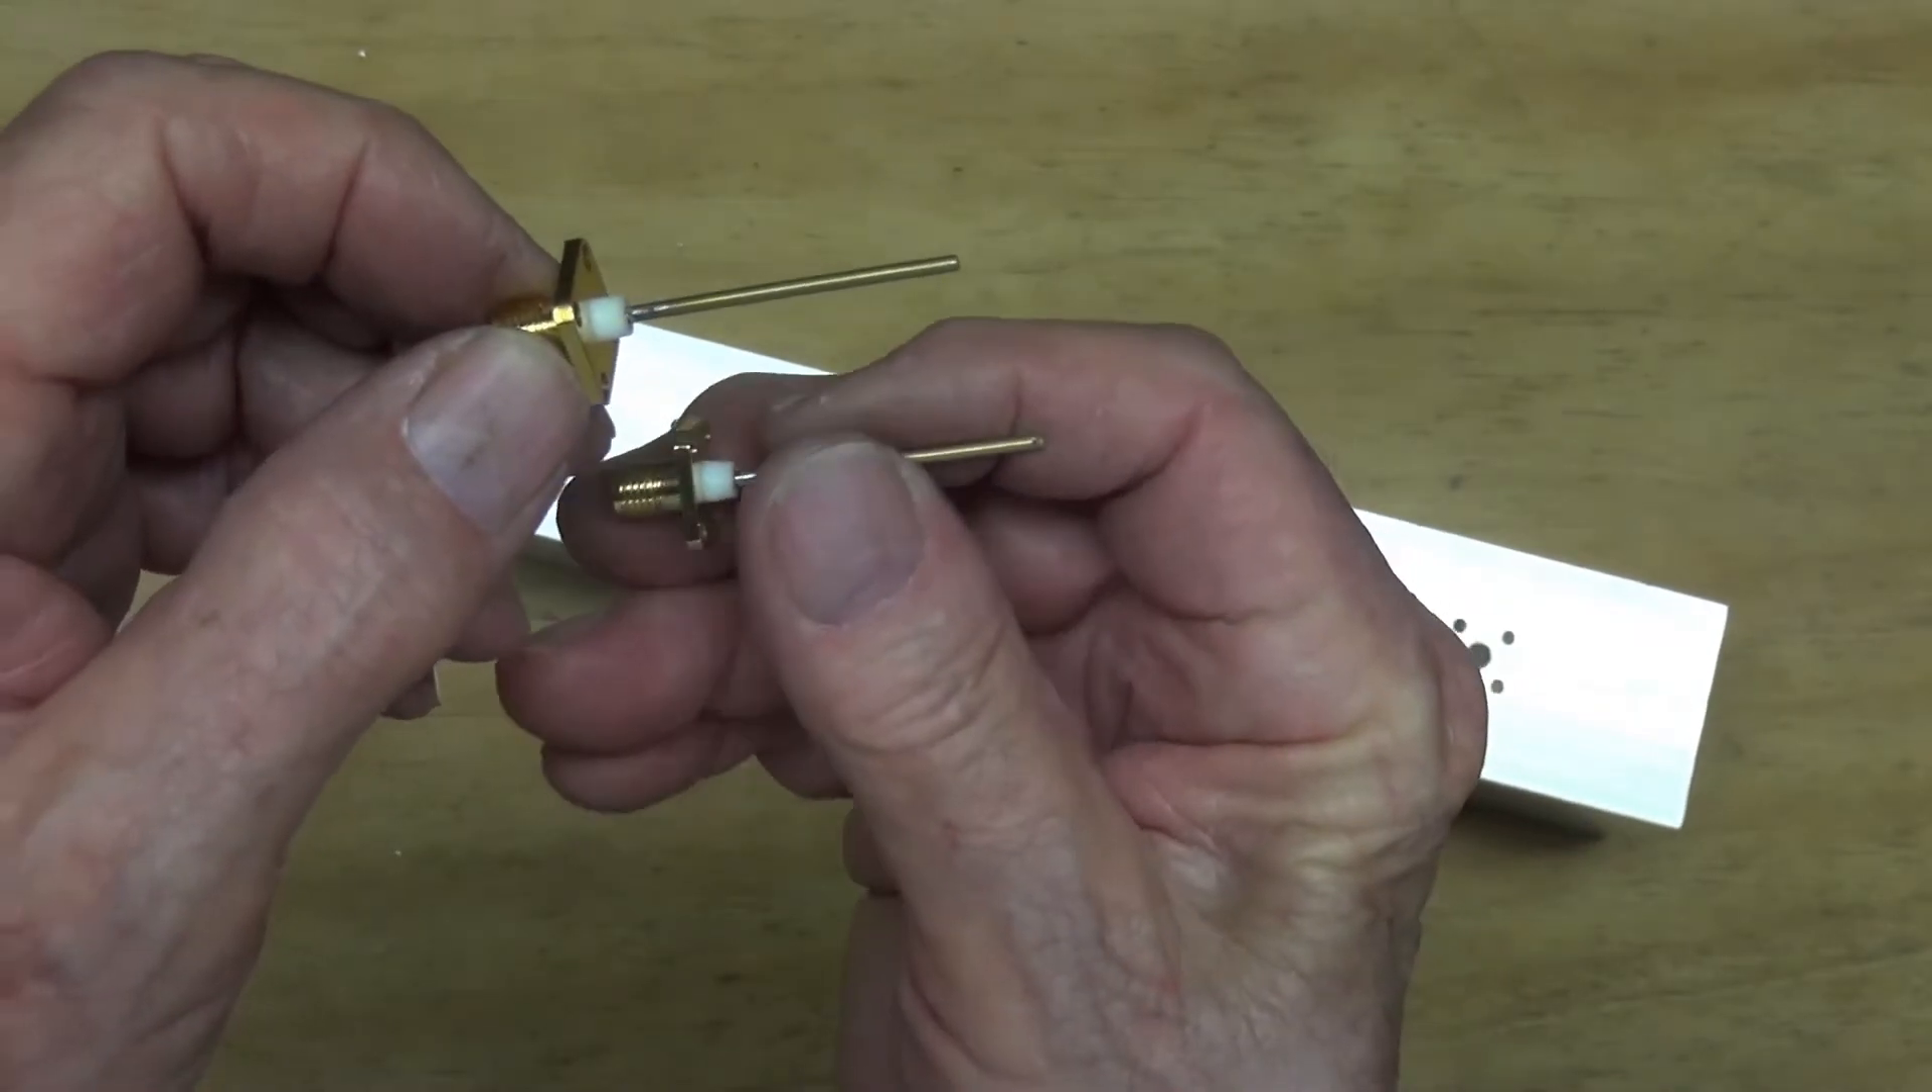I've fitted some brass tubing to the end of the SMA sockets.